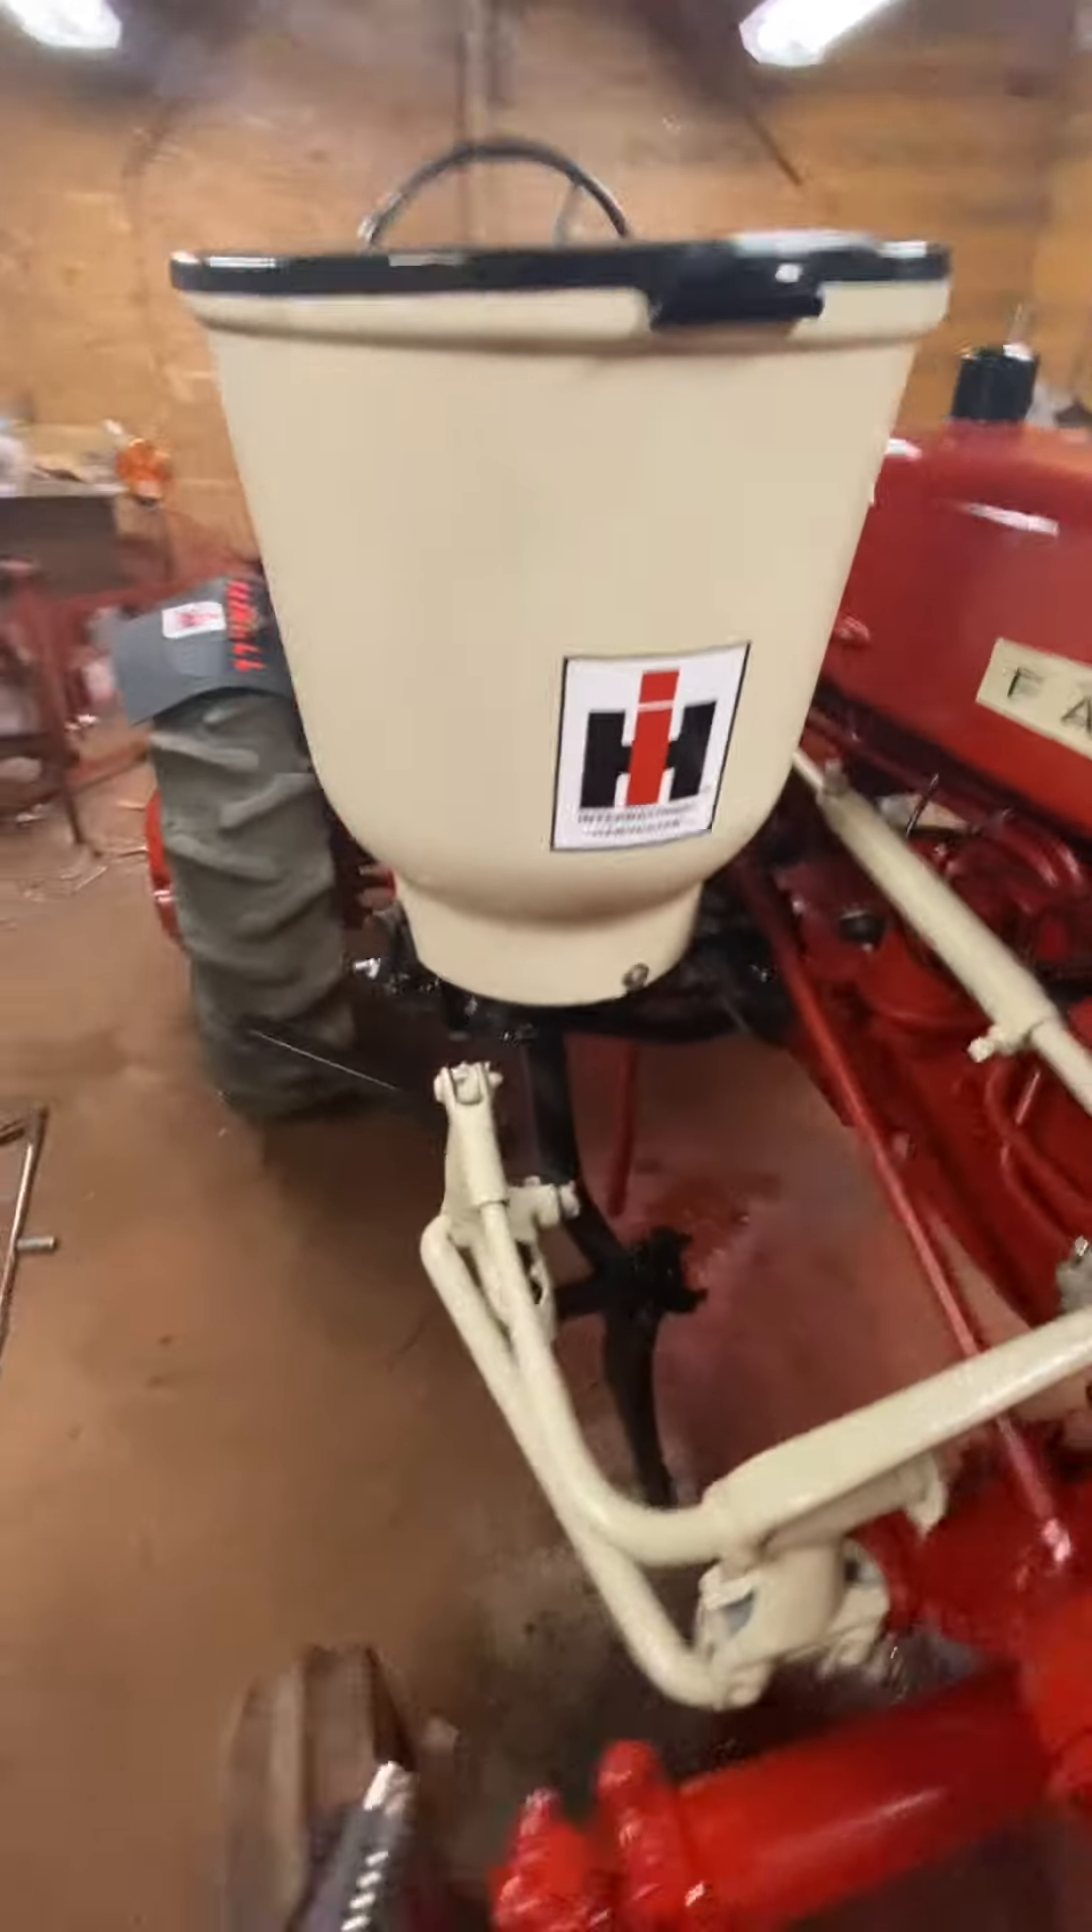But uh anyhow just the hopper and drive completely reassembled and painted up rather nicely.